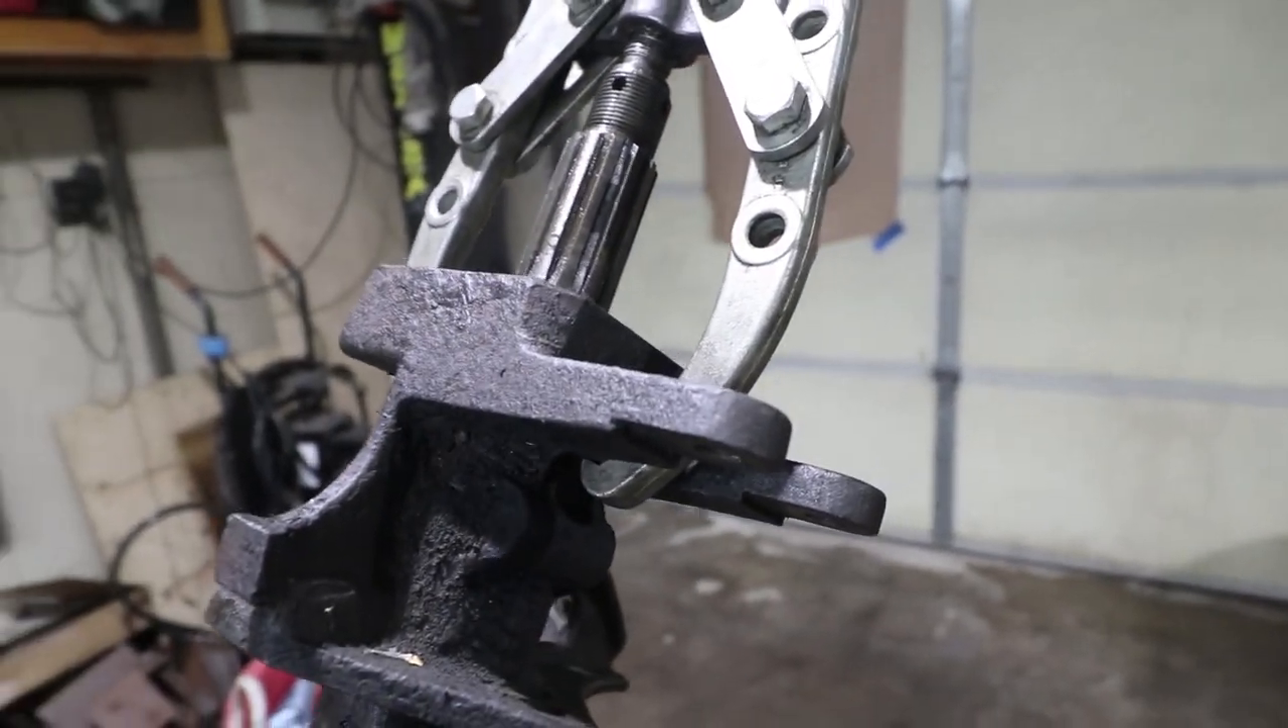Okay, I've set up my puller on the back of this cast housing here or forged housing.